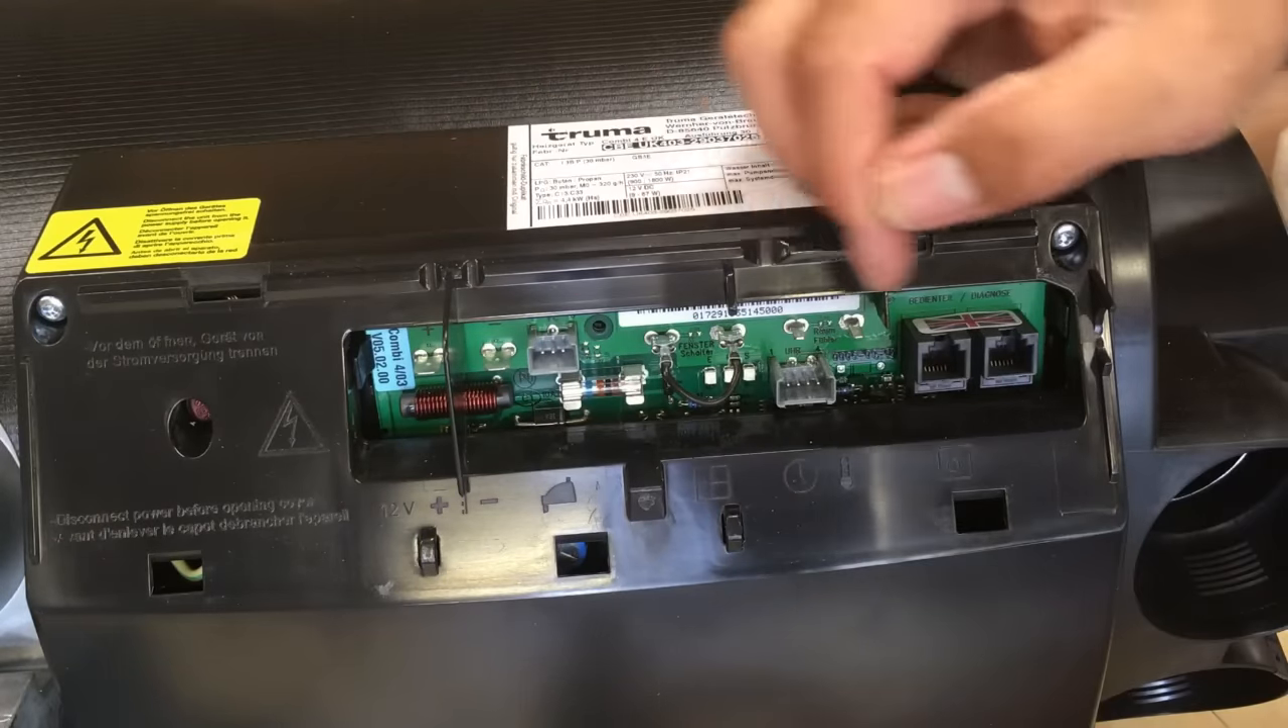This cover simply lifts off and now we see there's a little printed circuit board here.